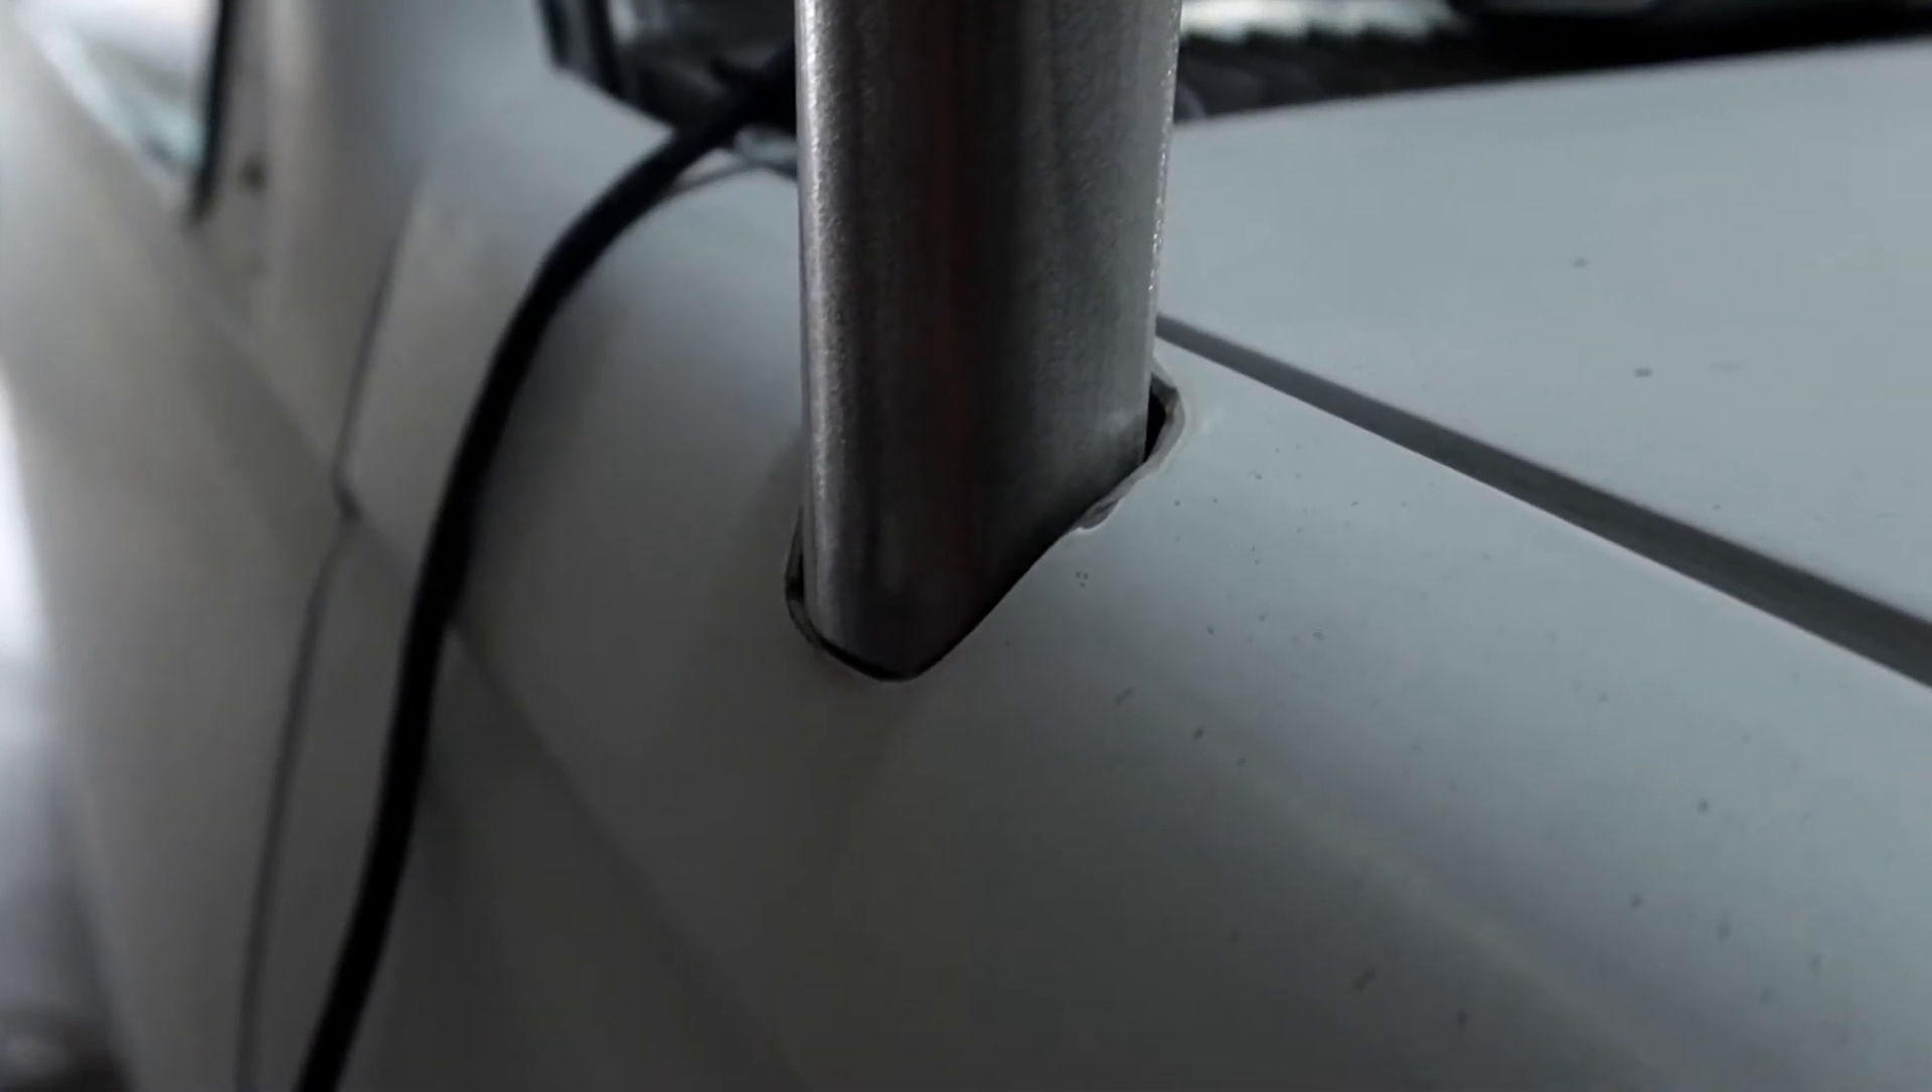Now that the sides fit well, the tube can sit onto the fender.